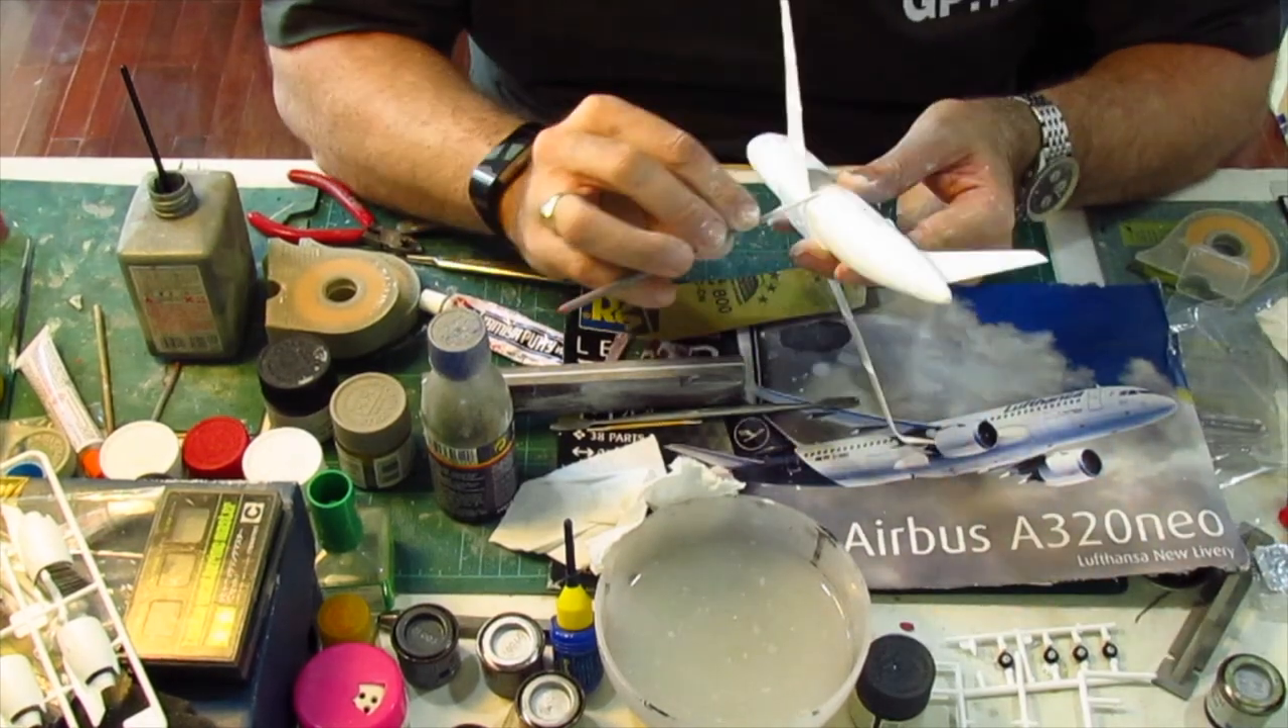As you can see I didn't add the engines yet.